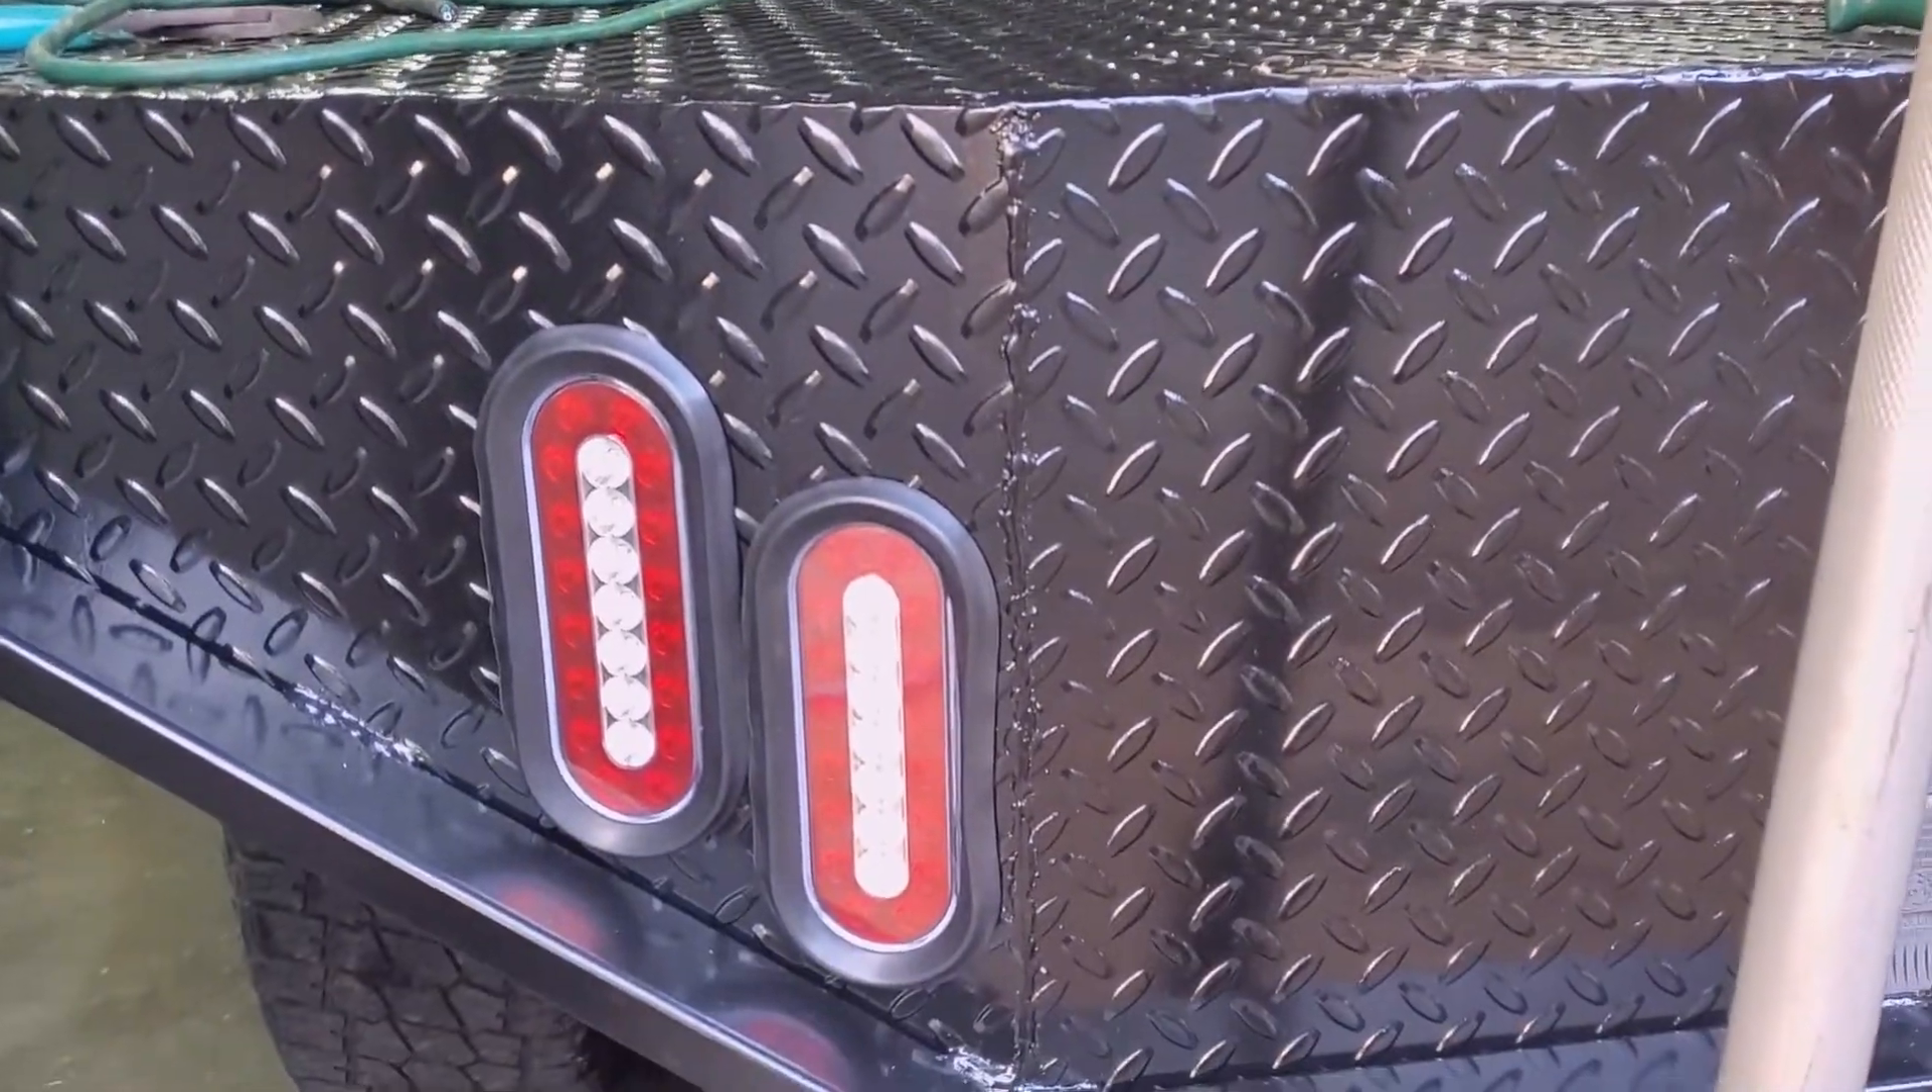All right so we've got the flatbed painted and we've got the lights in they look very nice.